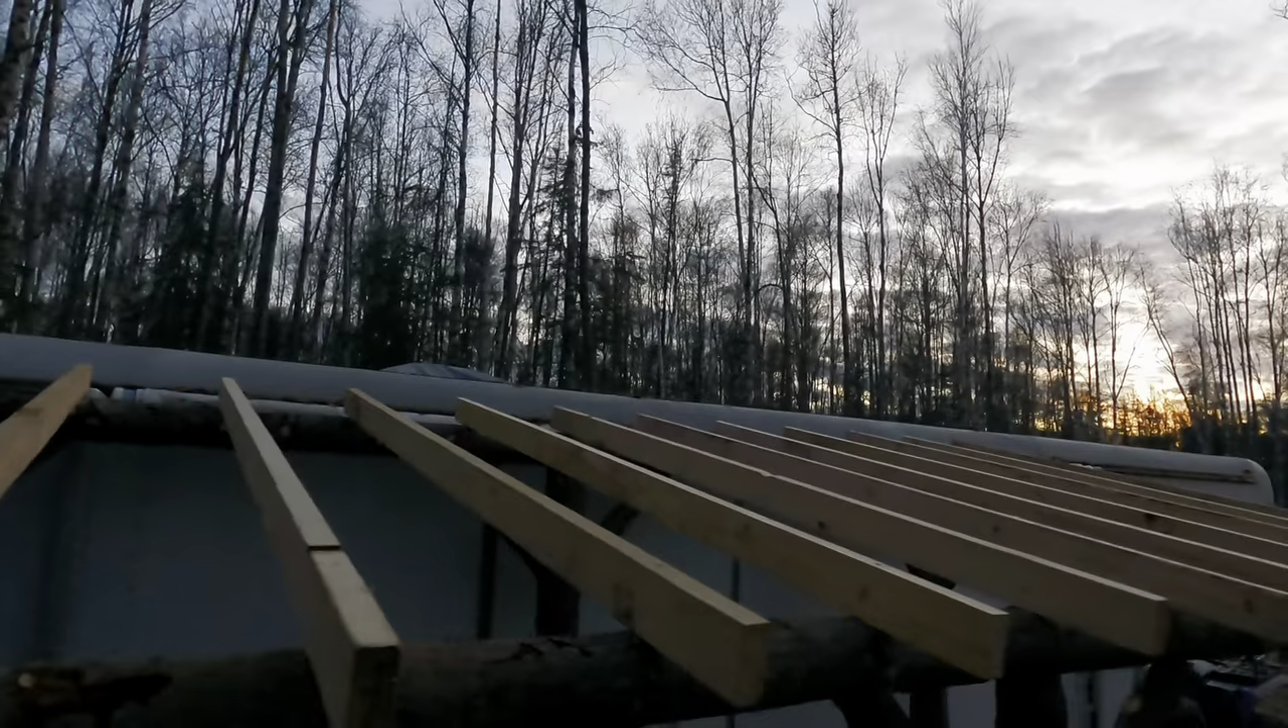We still have to put on the OSB and waterproof it, but got everything else done.